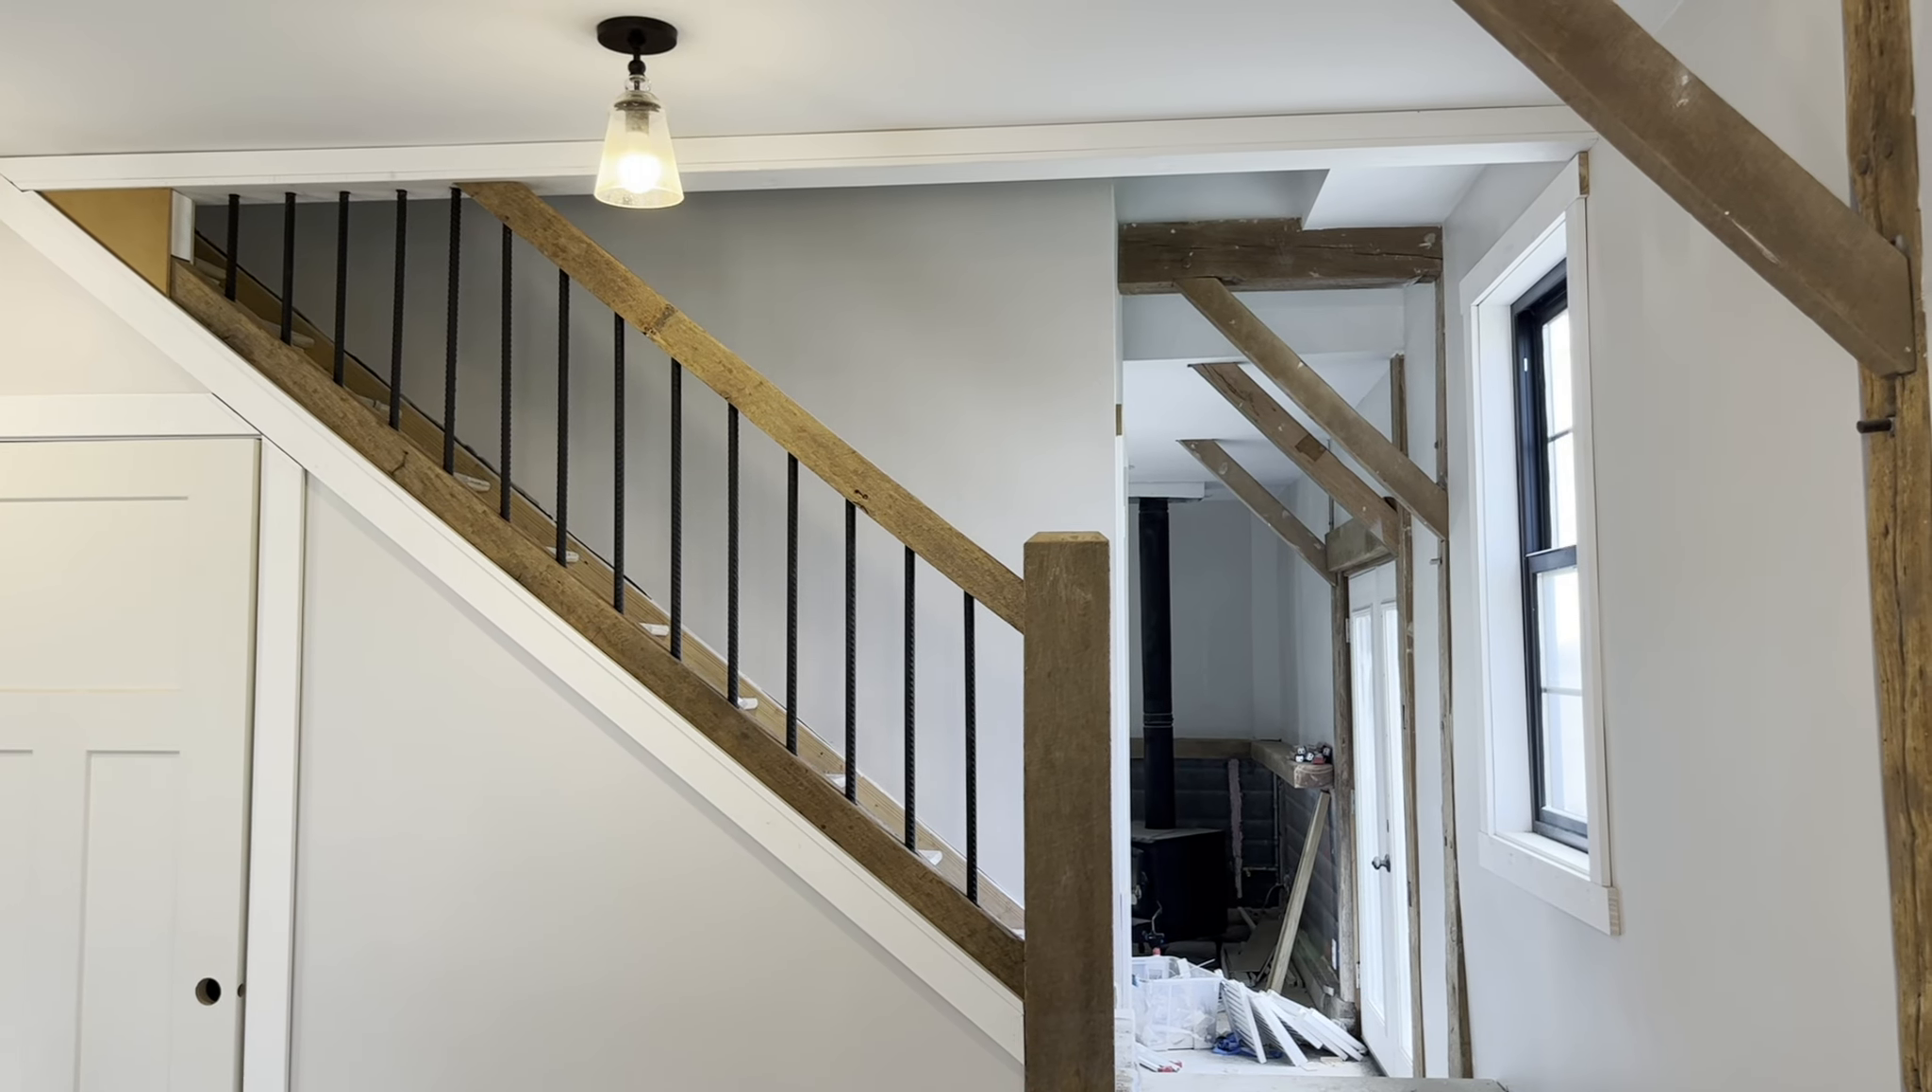There's the railing all done.